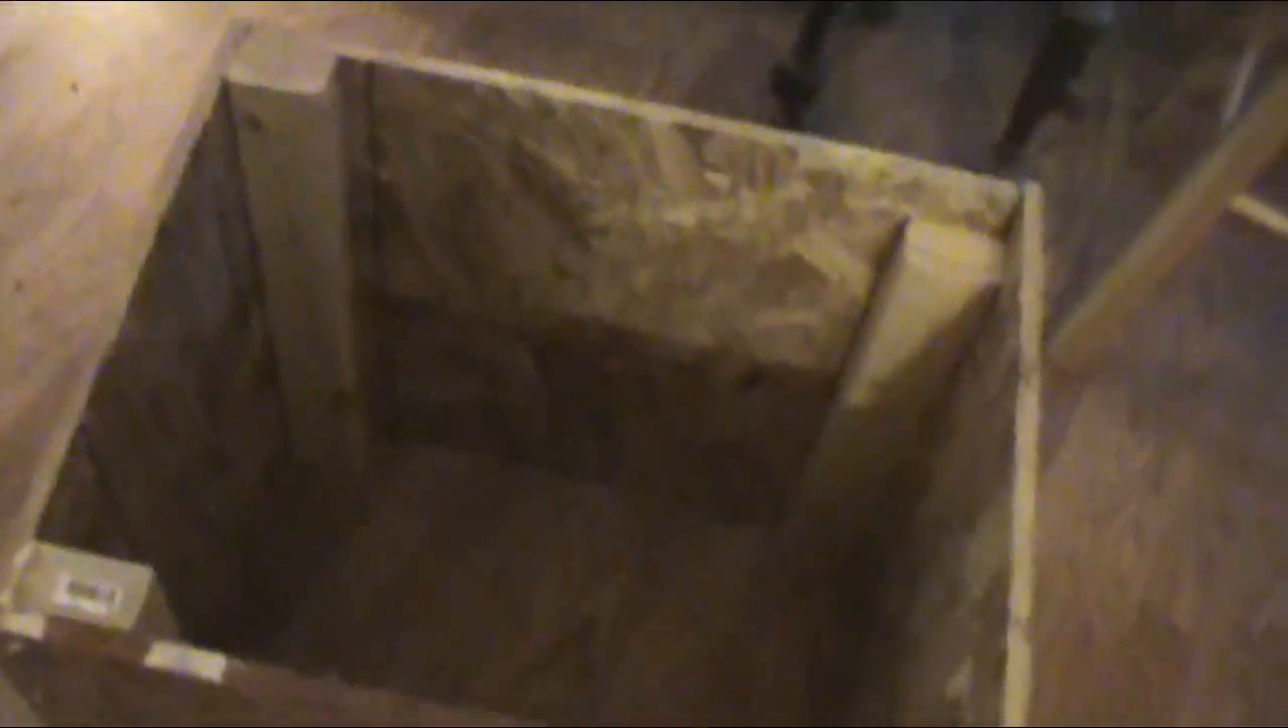Okay um so I here's the box all put together and this is the back here here's the front.